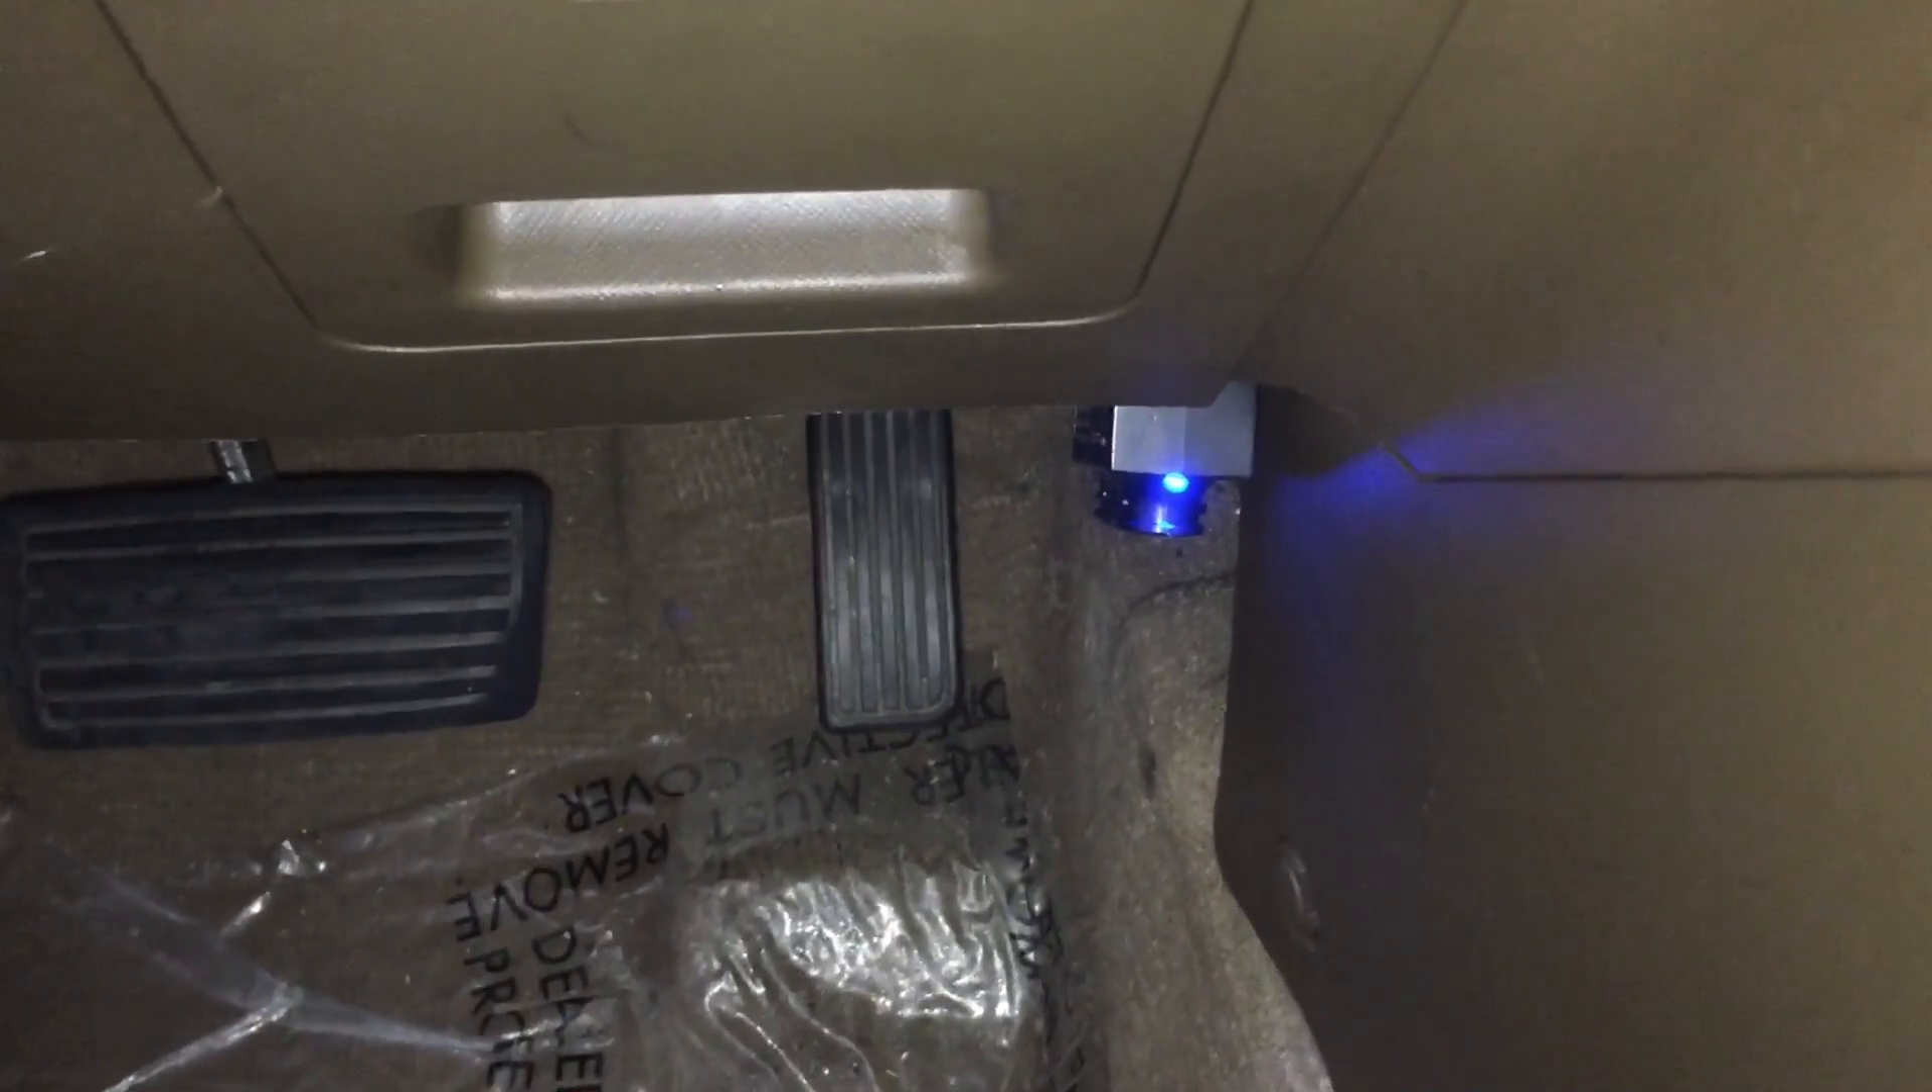So I've got my blue driver code reader connected. You see the blue light on and now we're going to get the readout for it.